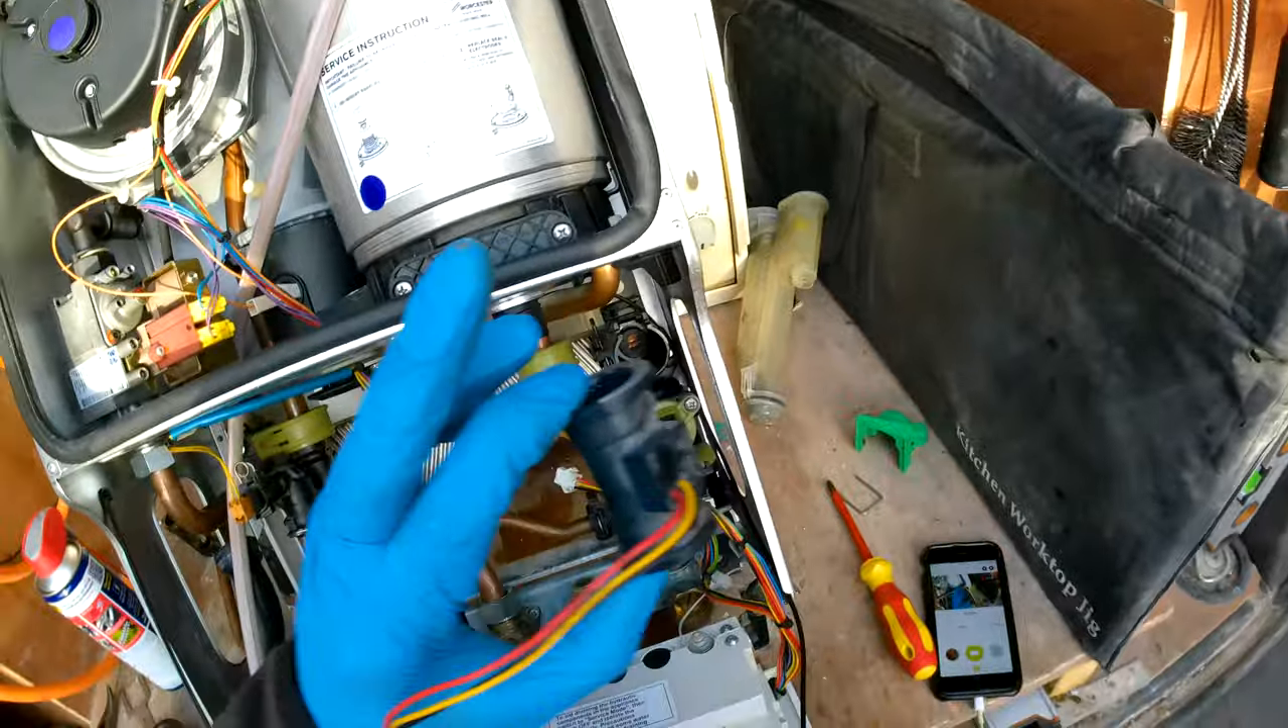That is the flow turbine out.